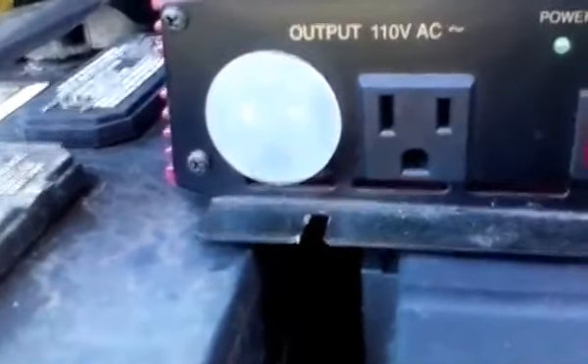You see the unit is currently off. I plugged one of the holes here because I only plan on using one outlet.